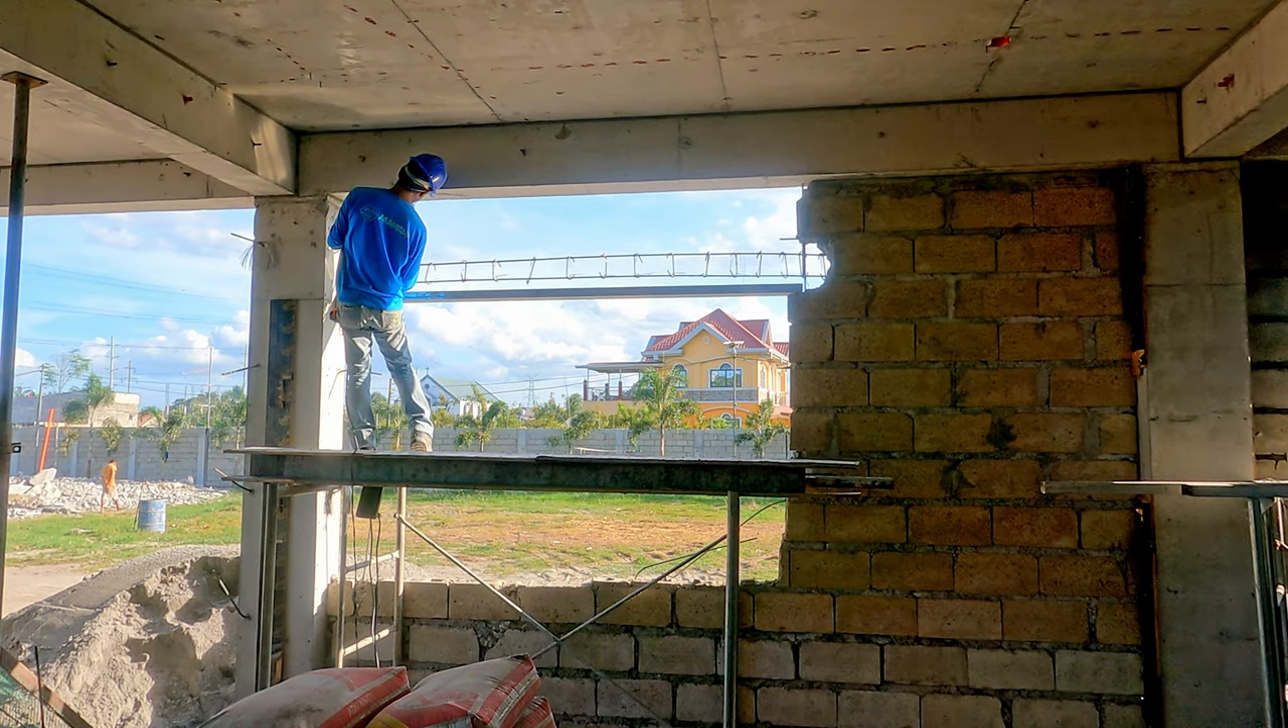This main window for the living room starting to get framed in.